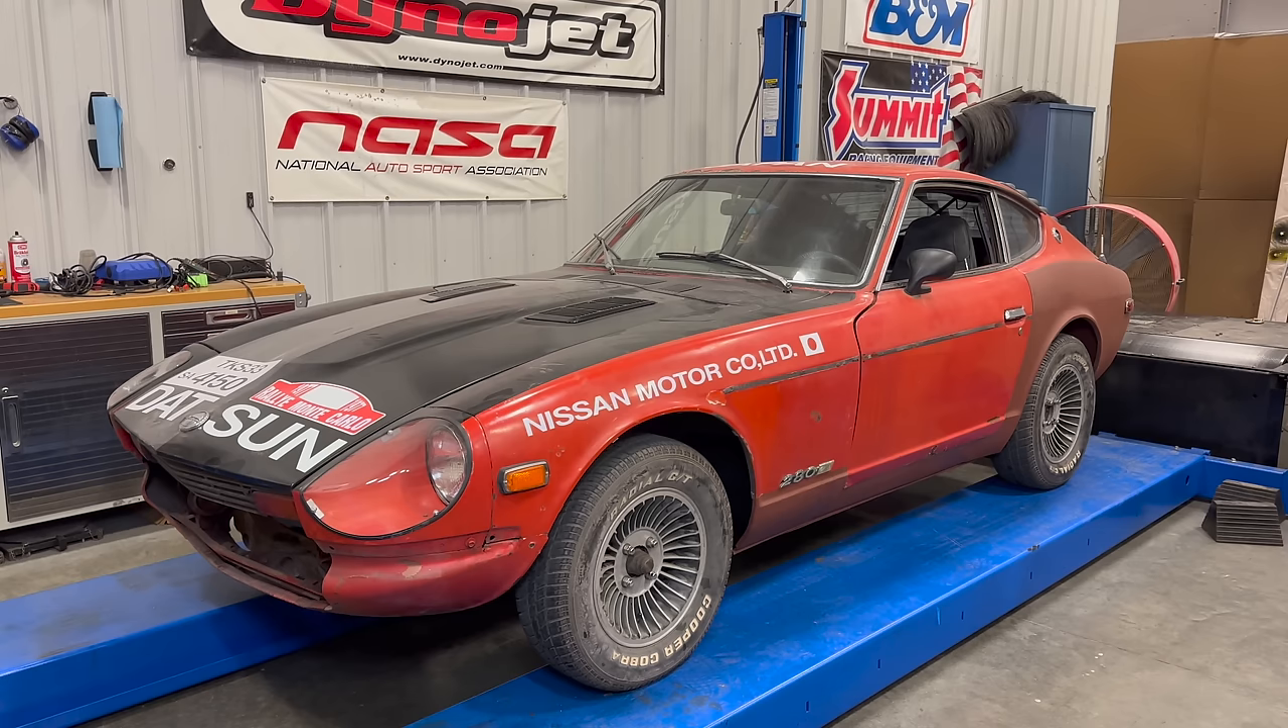Starting on the front of the car, obviously the headlights have covers on them now, and a big item is the bumper has been removed from the front.